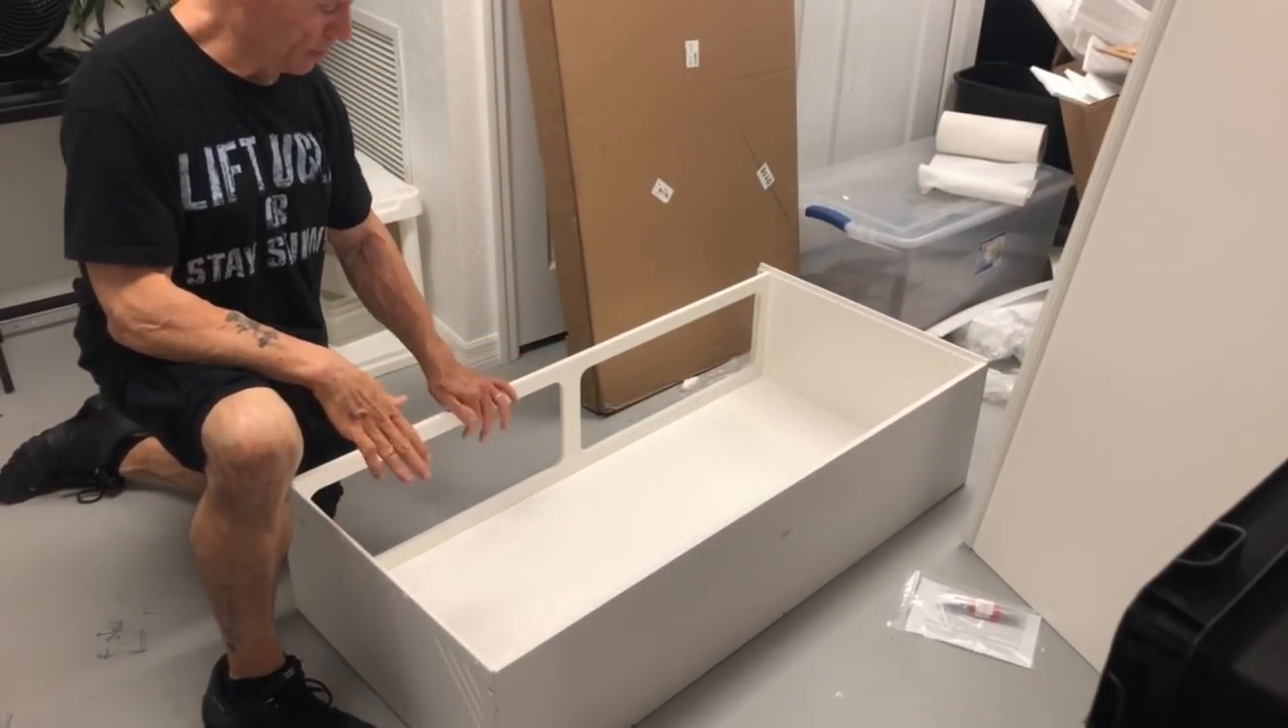This is how the cage looks now all you have to do is put the top on.